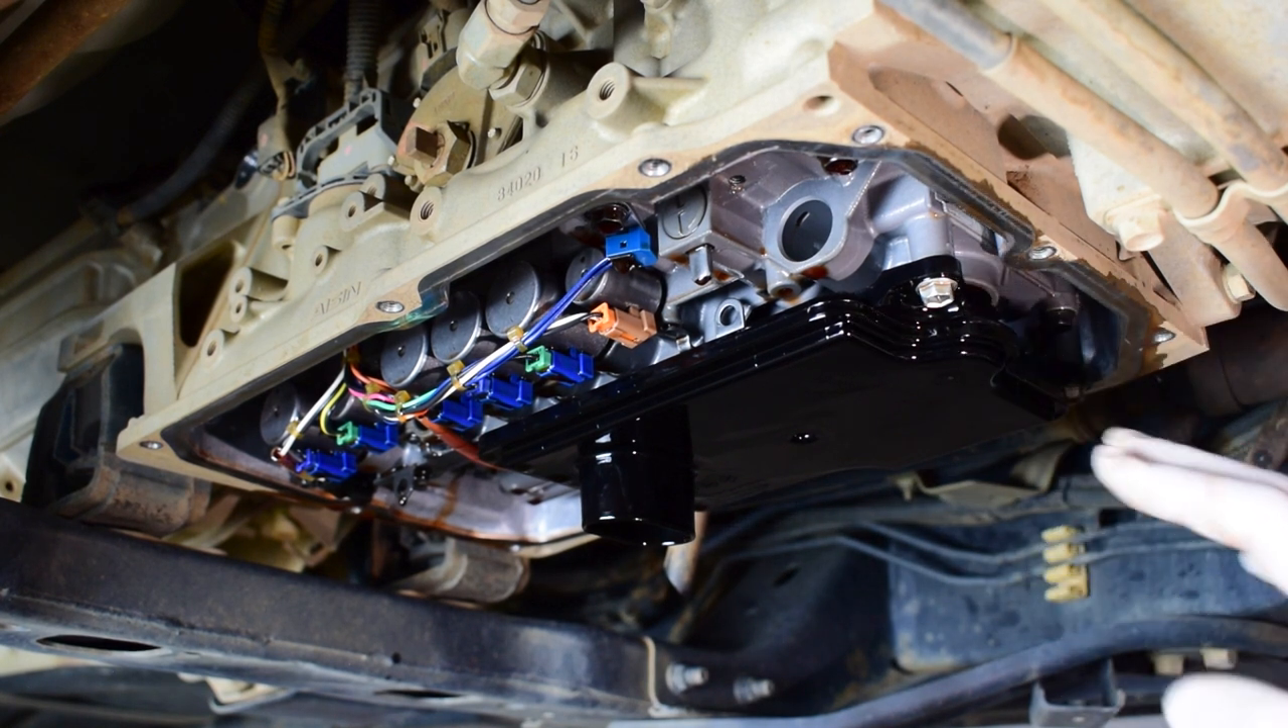So now I've removed the transmission pan what you can see here is the transmission filter.